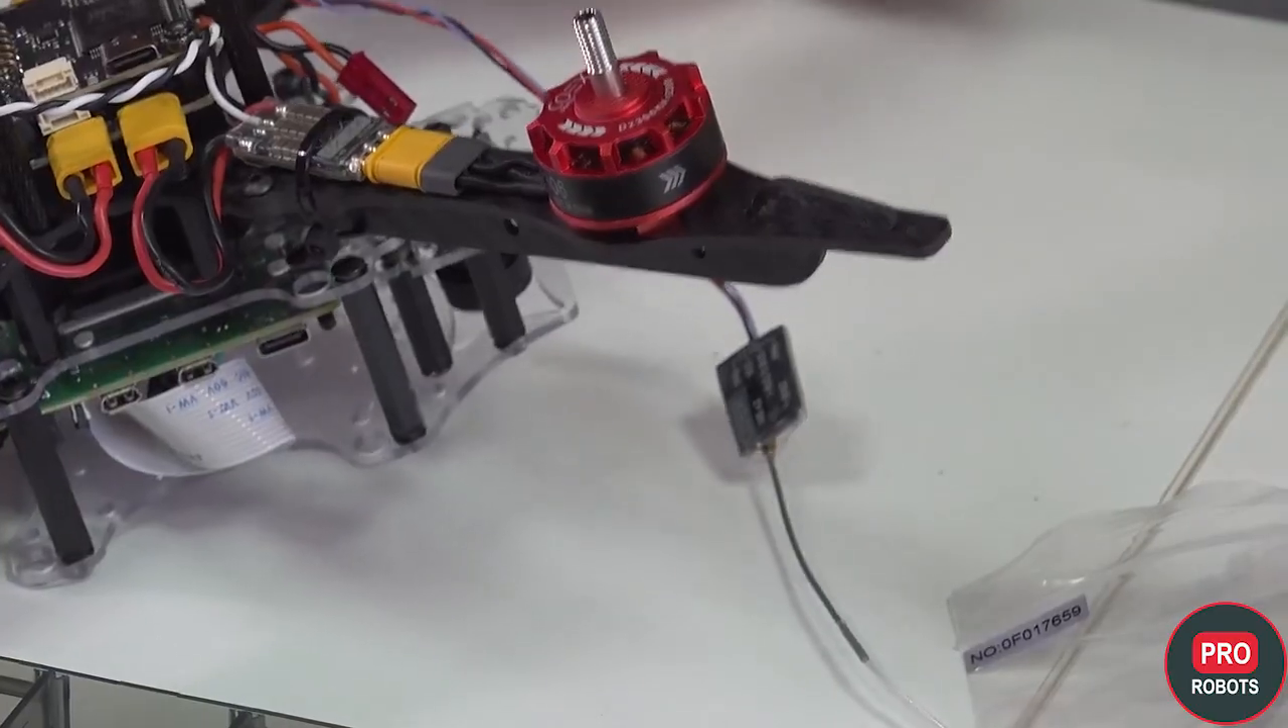The antenna is attached to the radio receiver.